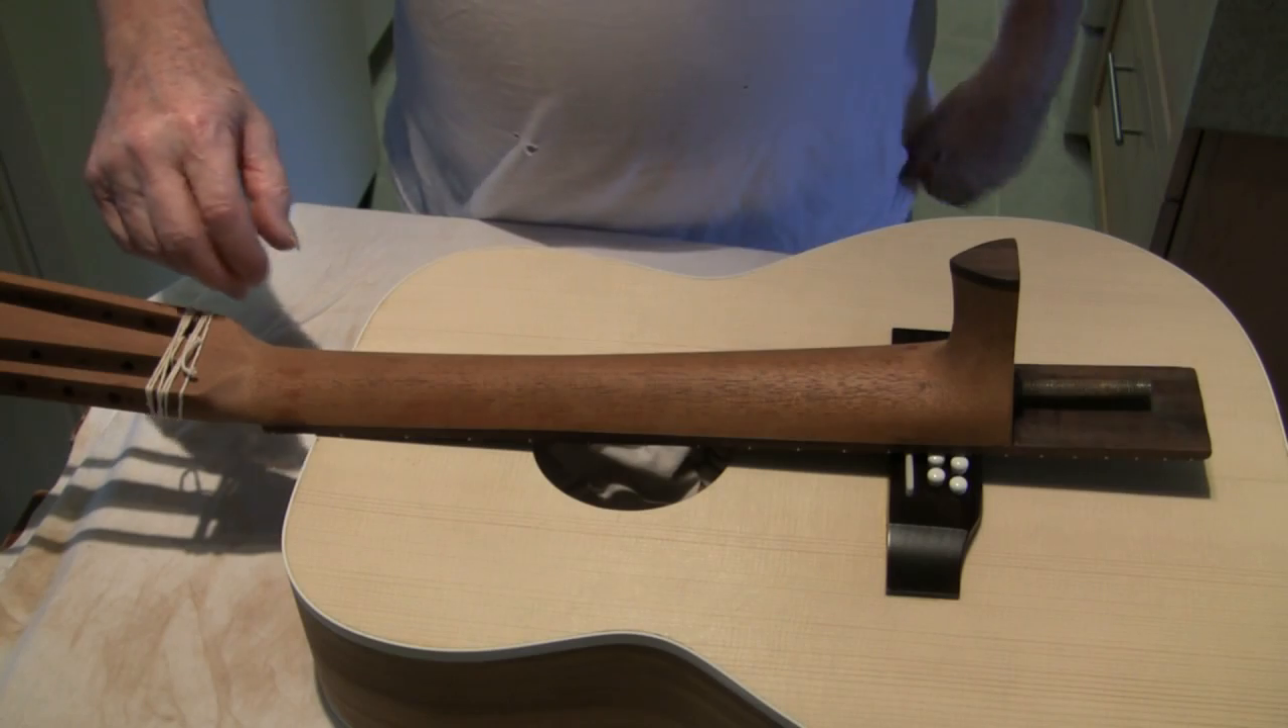But now, we have the neck off.